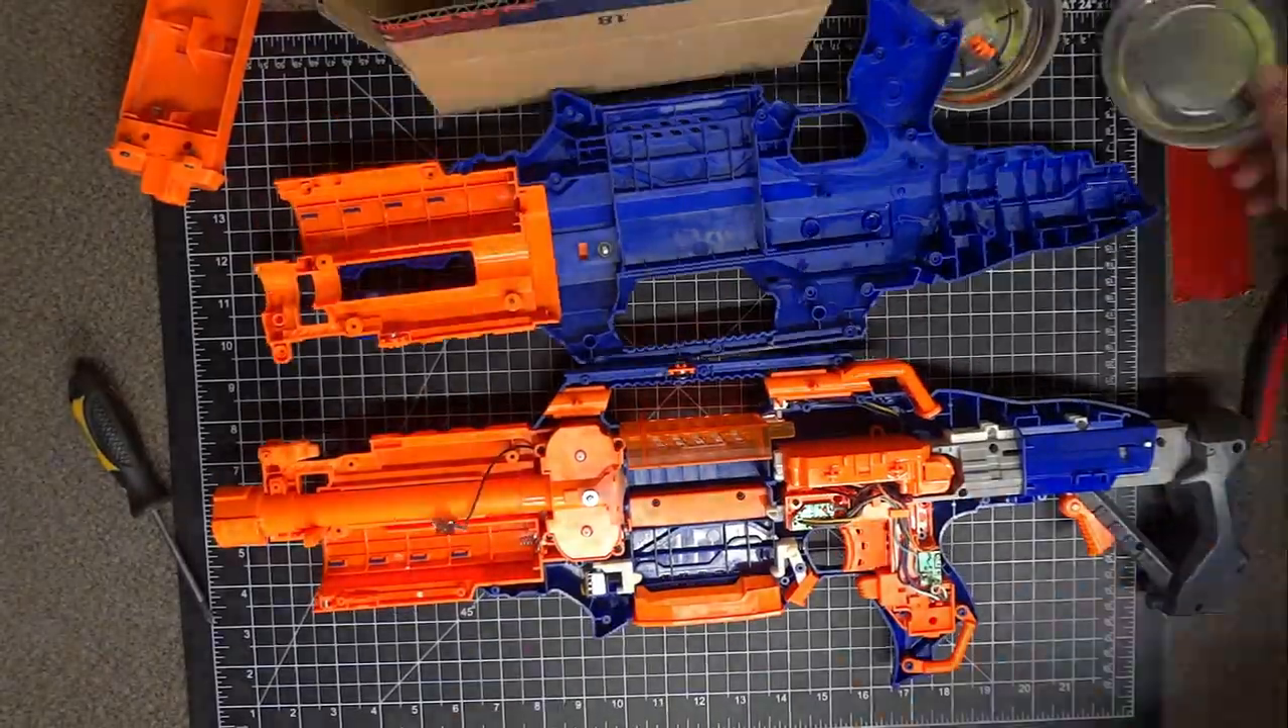At this point I have the Nerf gun open.